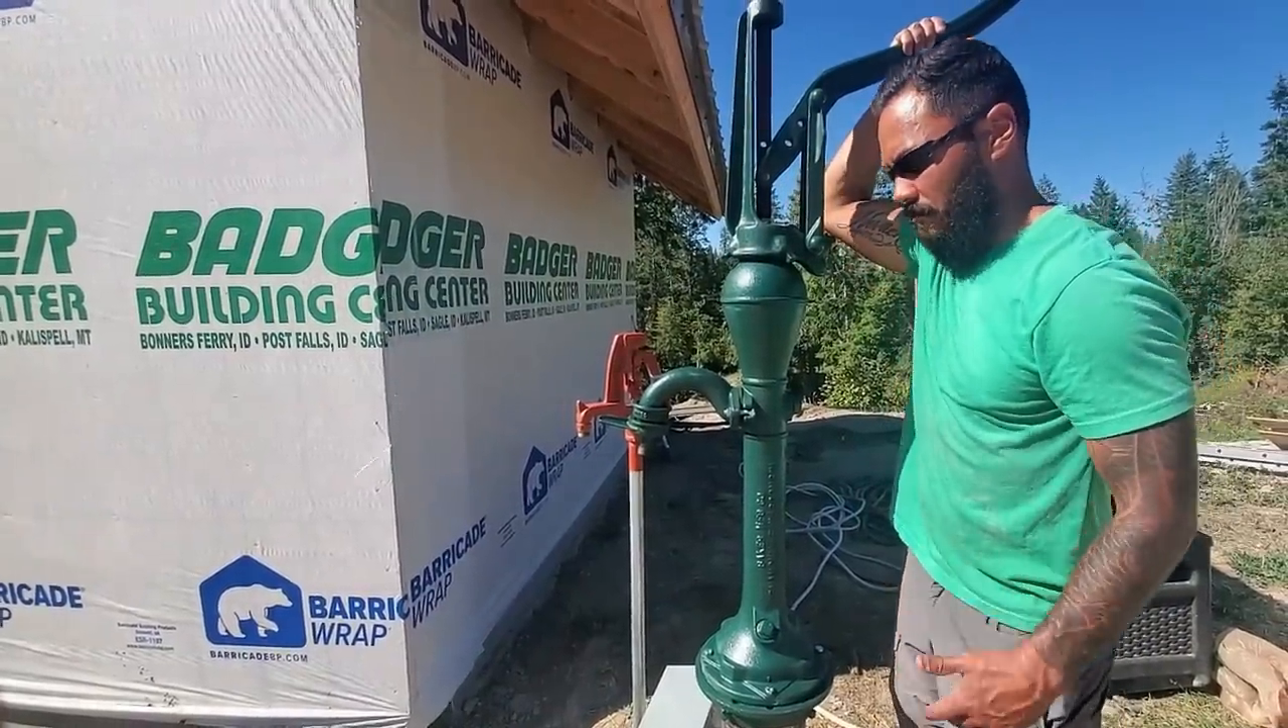As you can see, we've got the hand pump completely installed here on our well head.